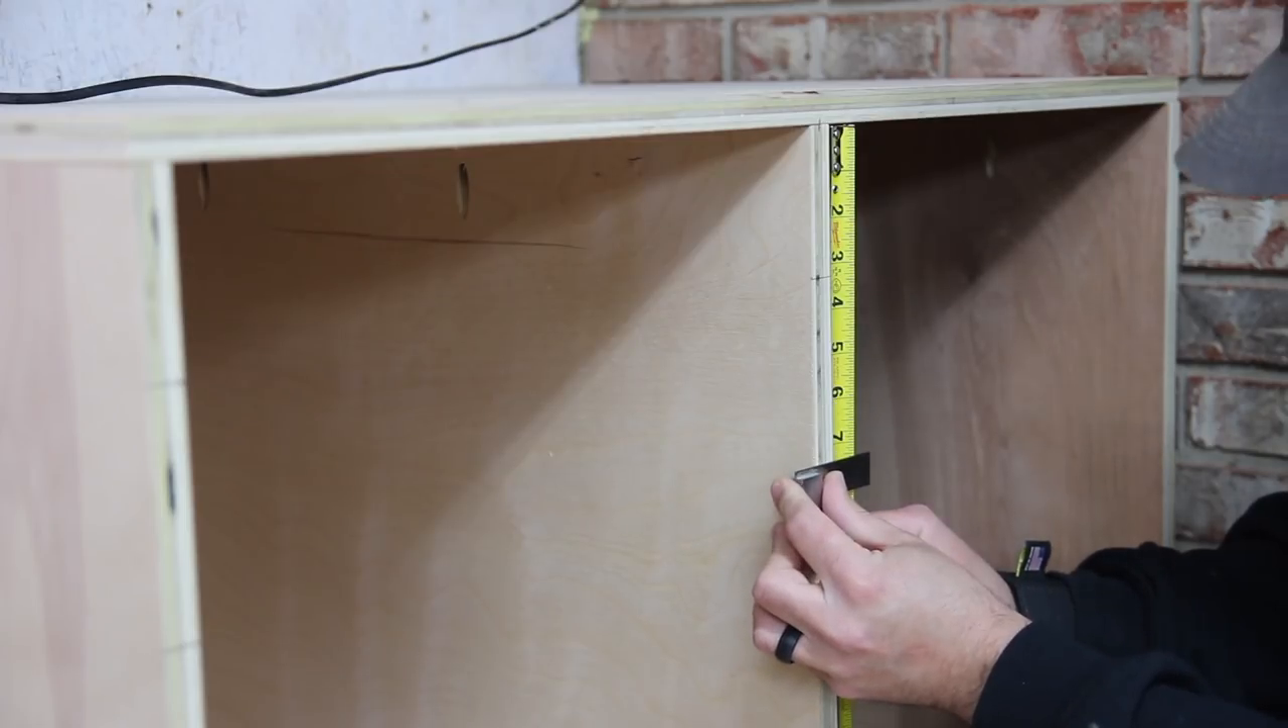This is the basically the shell here I've got to go in now and add in the drawer slides.